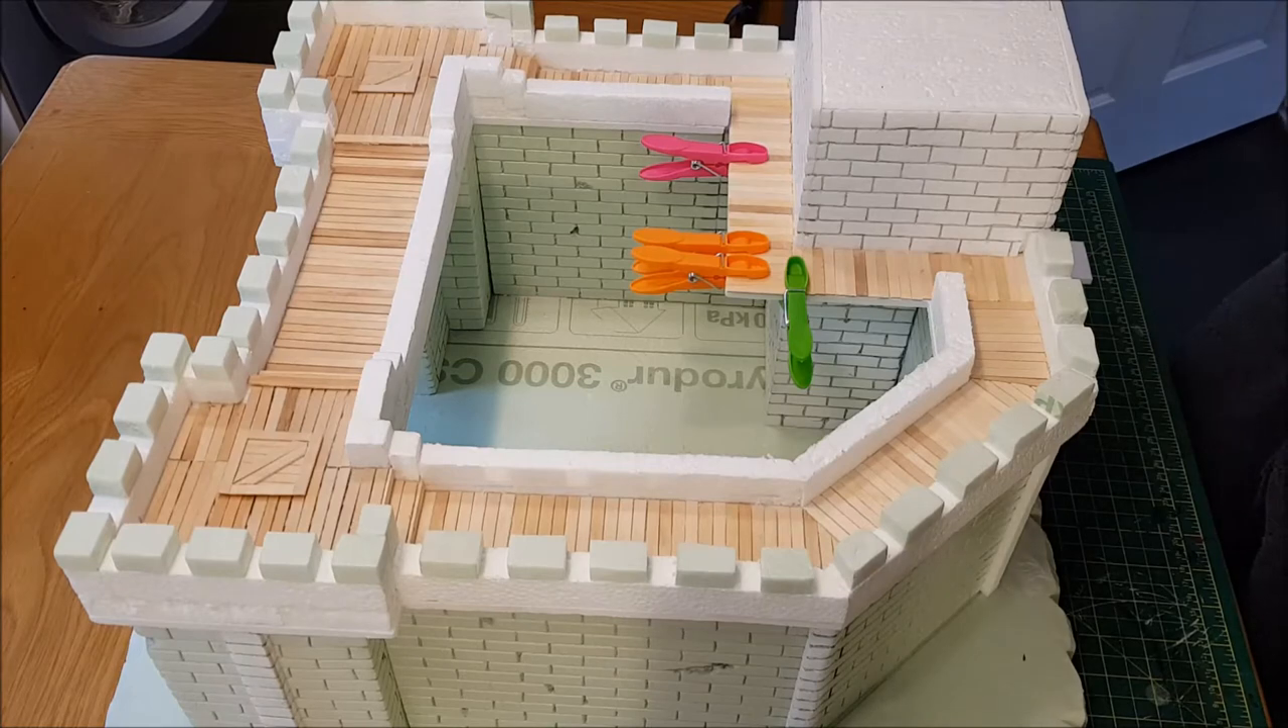As you can see the floor is now finished.